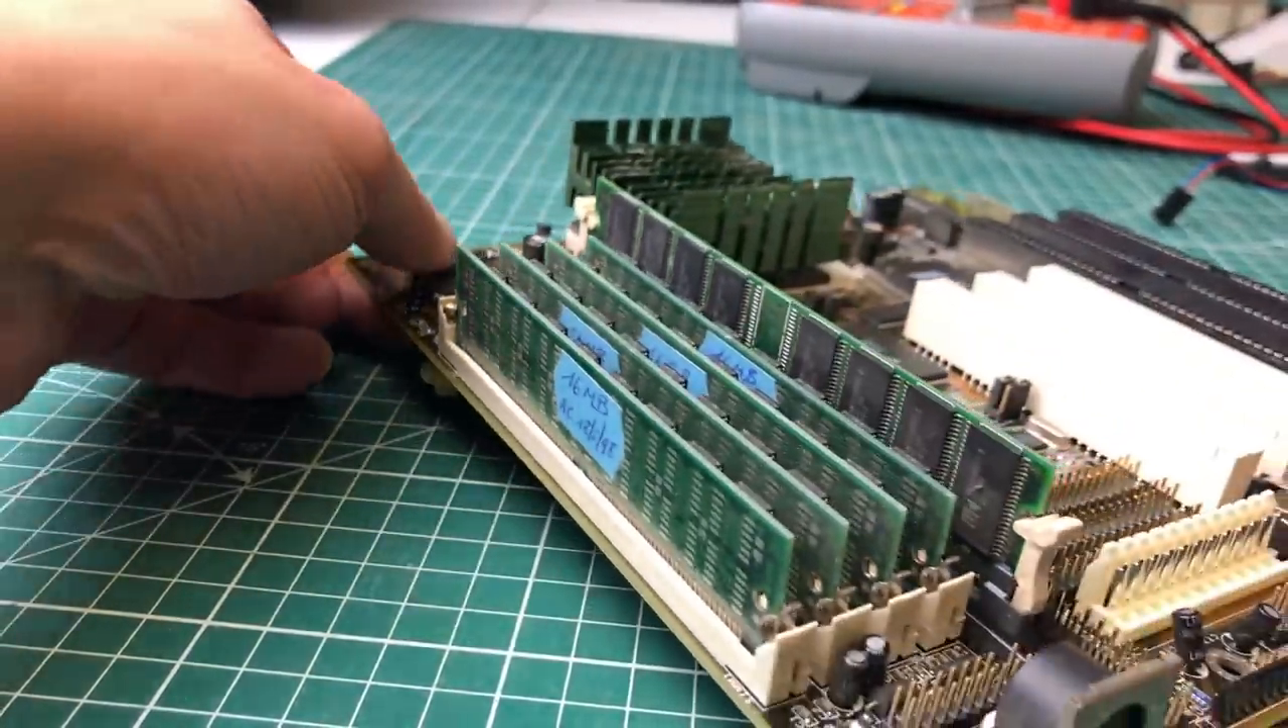So all of the memory banks are properly filled.